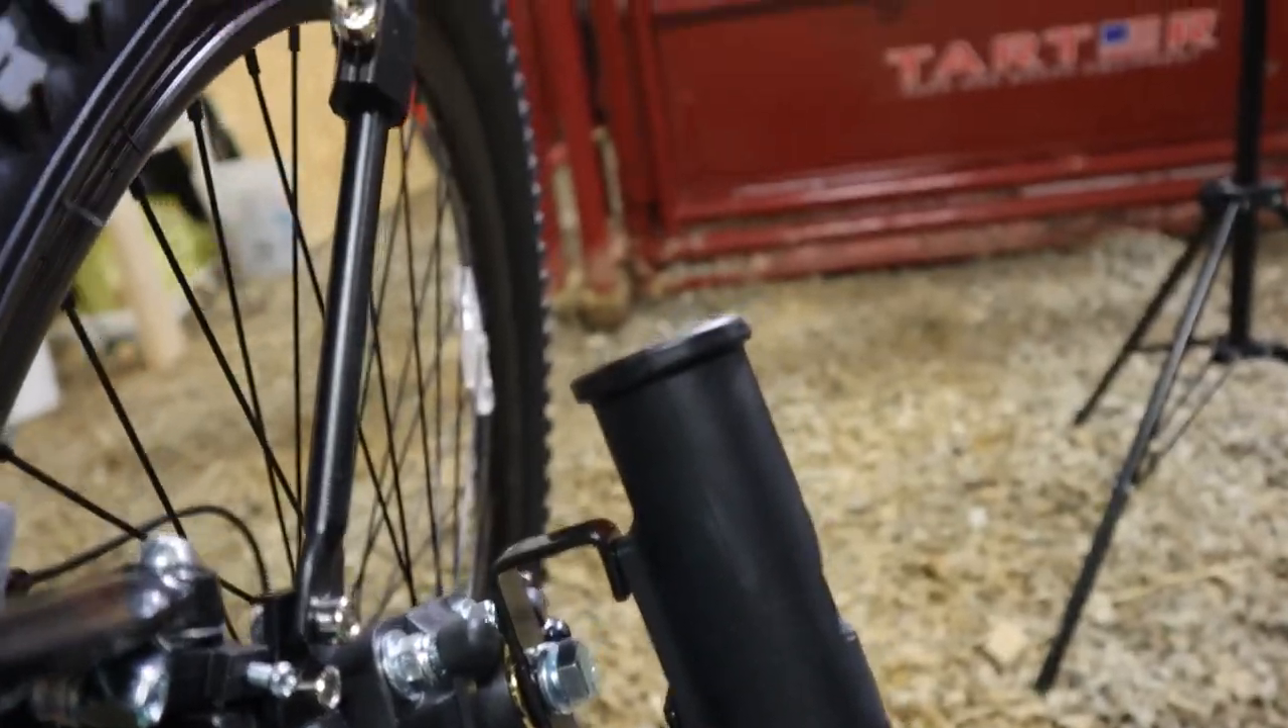But, as you can see. It's kind of tilted in towards the bike.